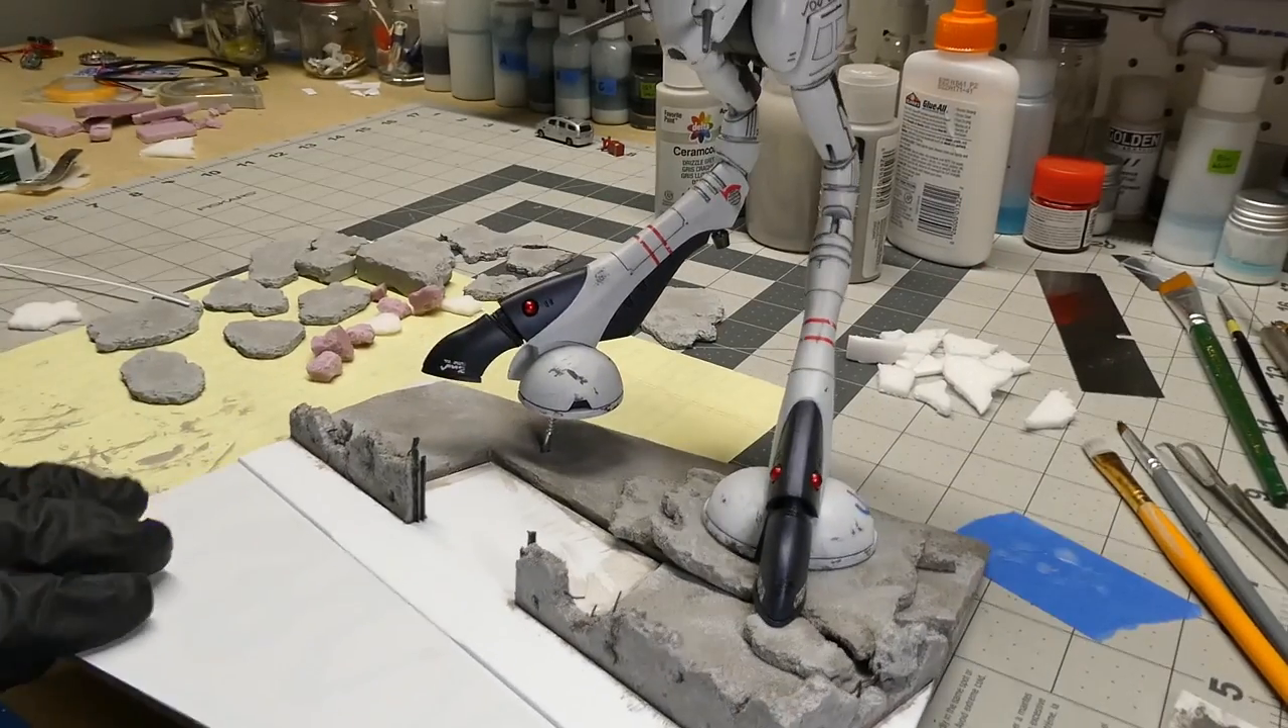Also, as you can see, I've mounted the model.